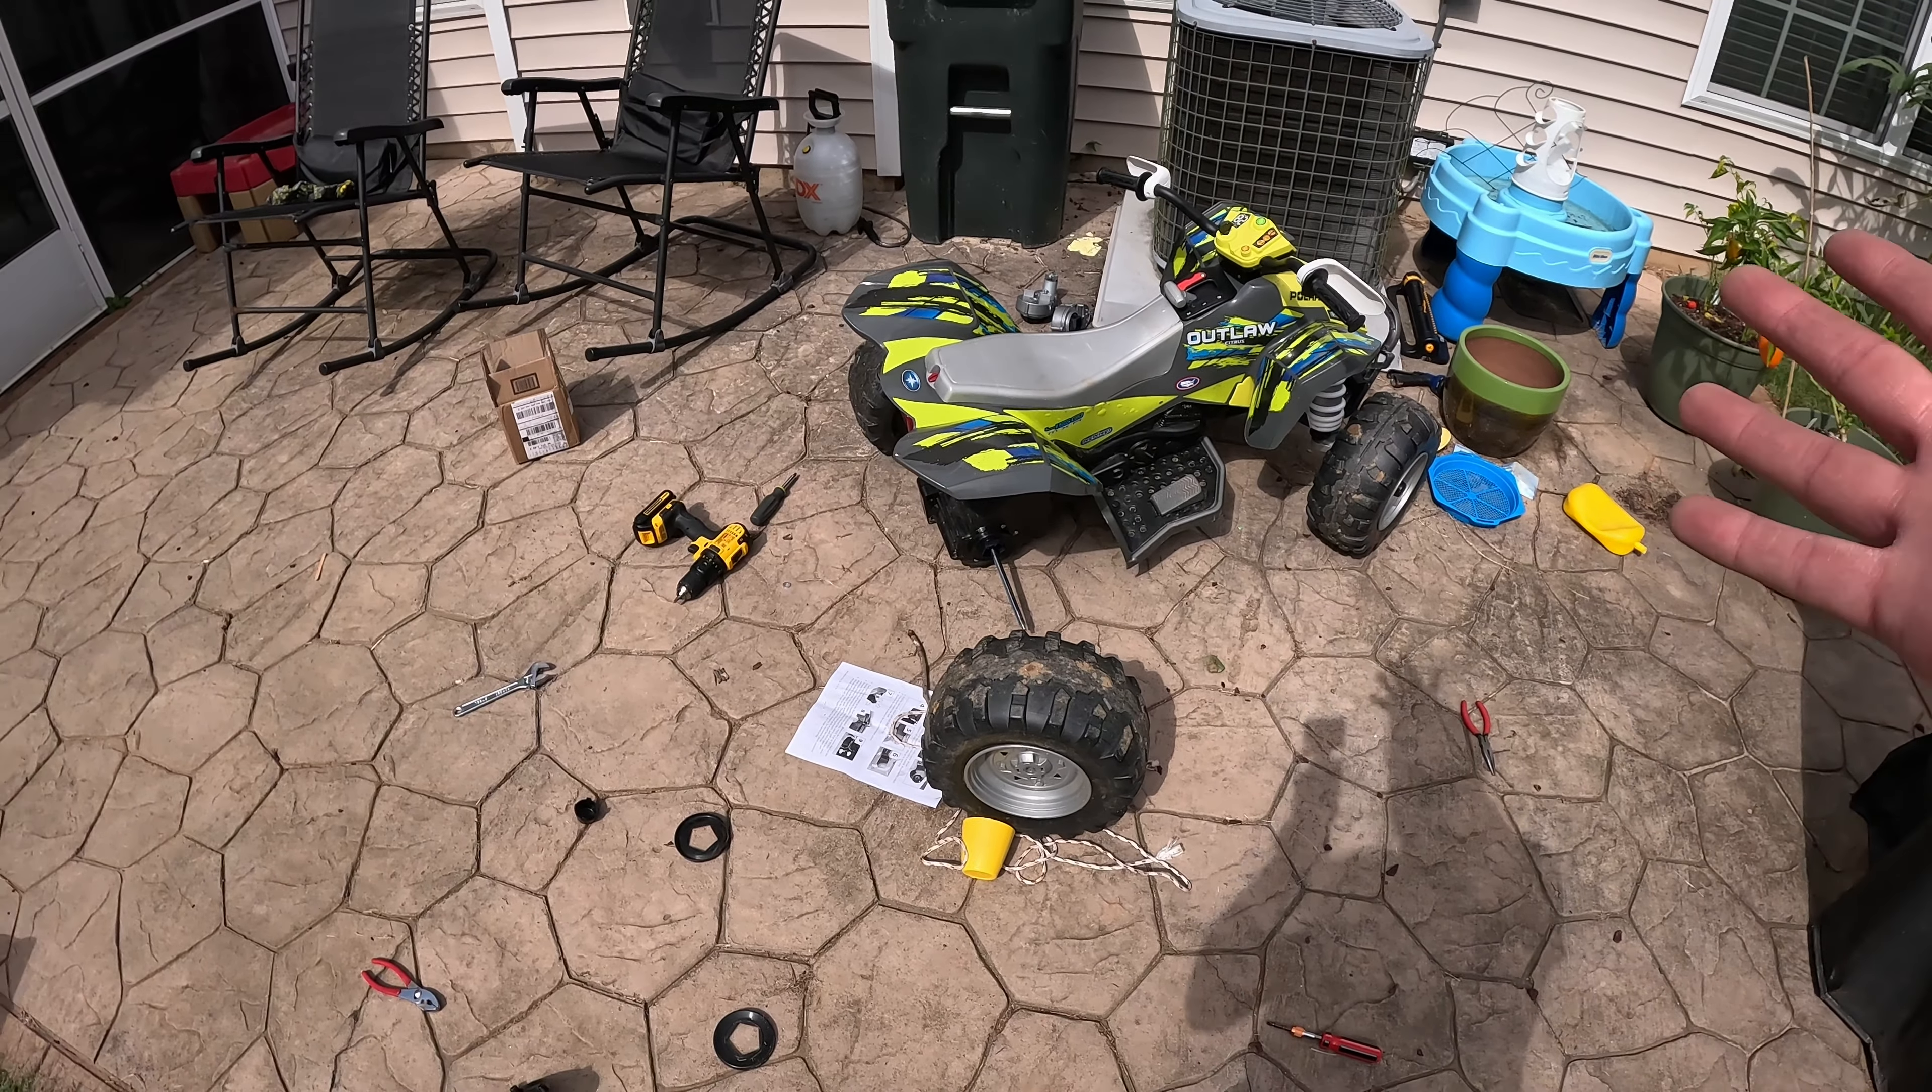Alright you guys, we've almost got it all connected, we've just got one more tire to put on and then we'll be all done.